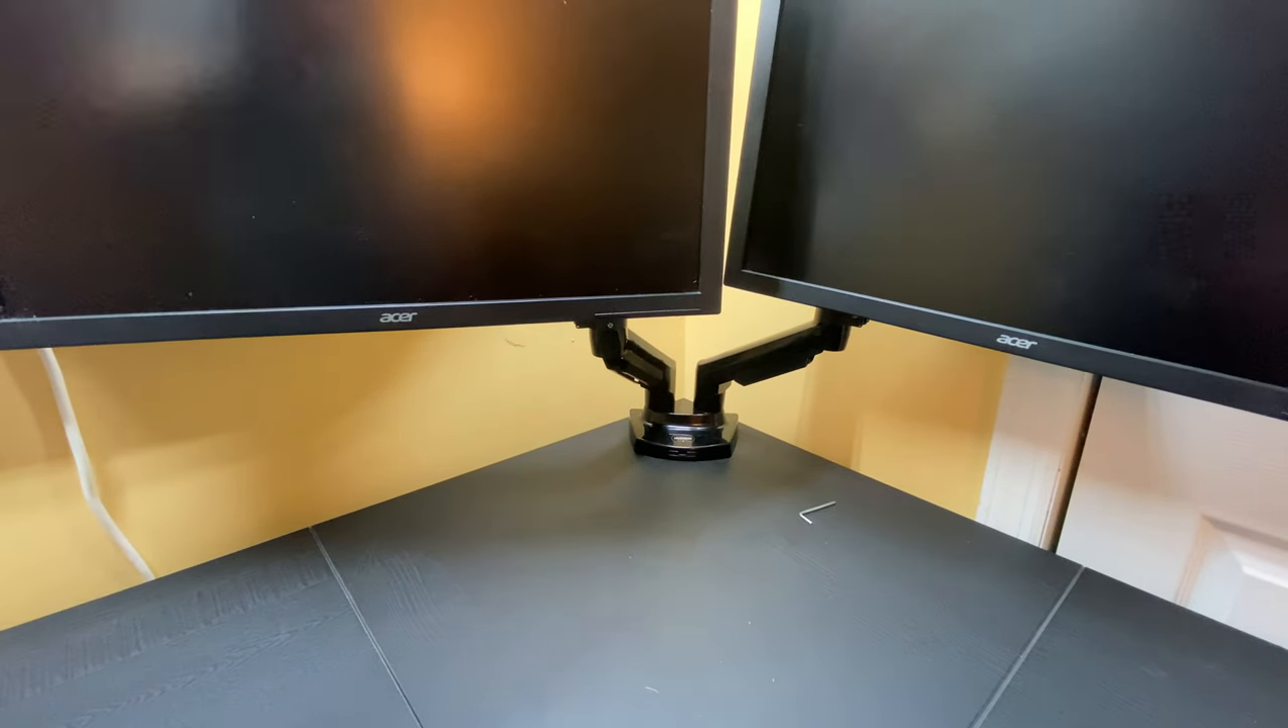And now we have both monitors mounted.